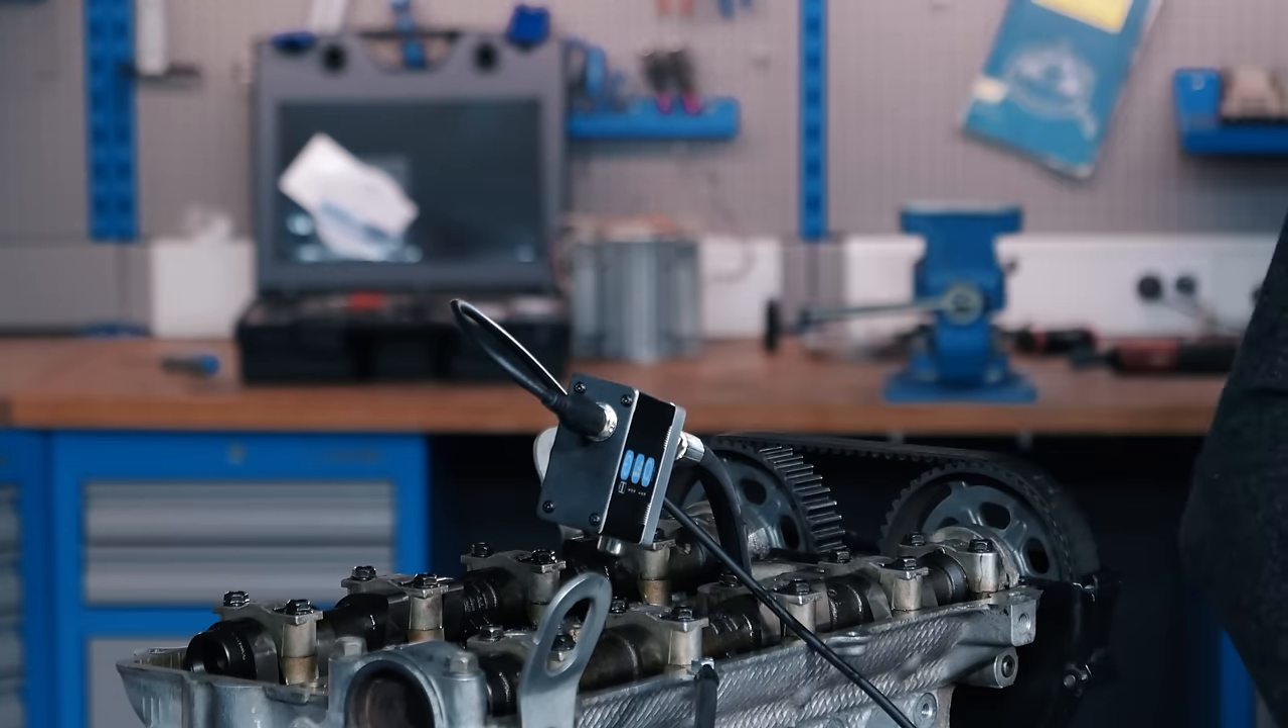It should have the cam cover on this engine. I haven't put it on because we haven't talked about the cam cover yet.